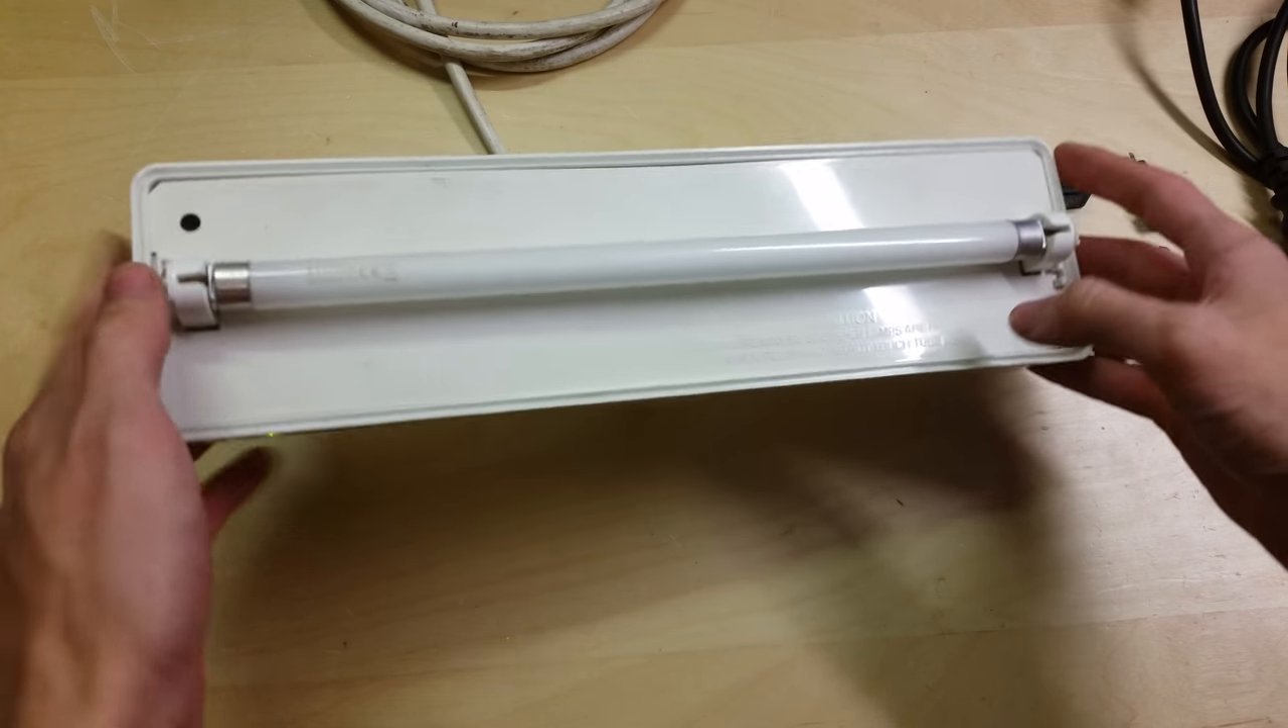Okay so we've got the front cover off.